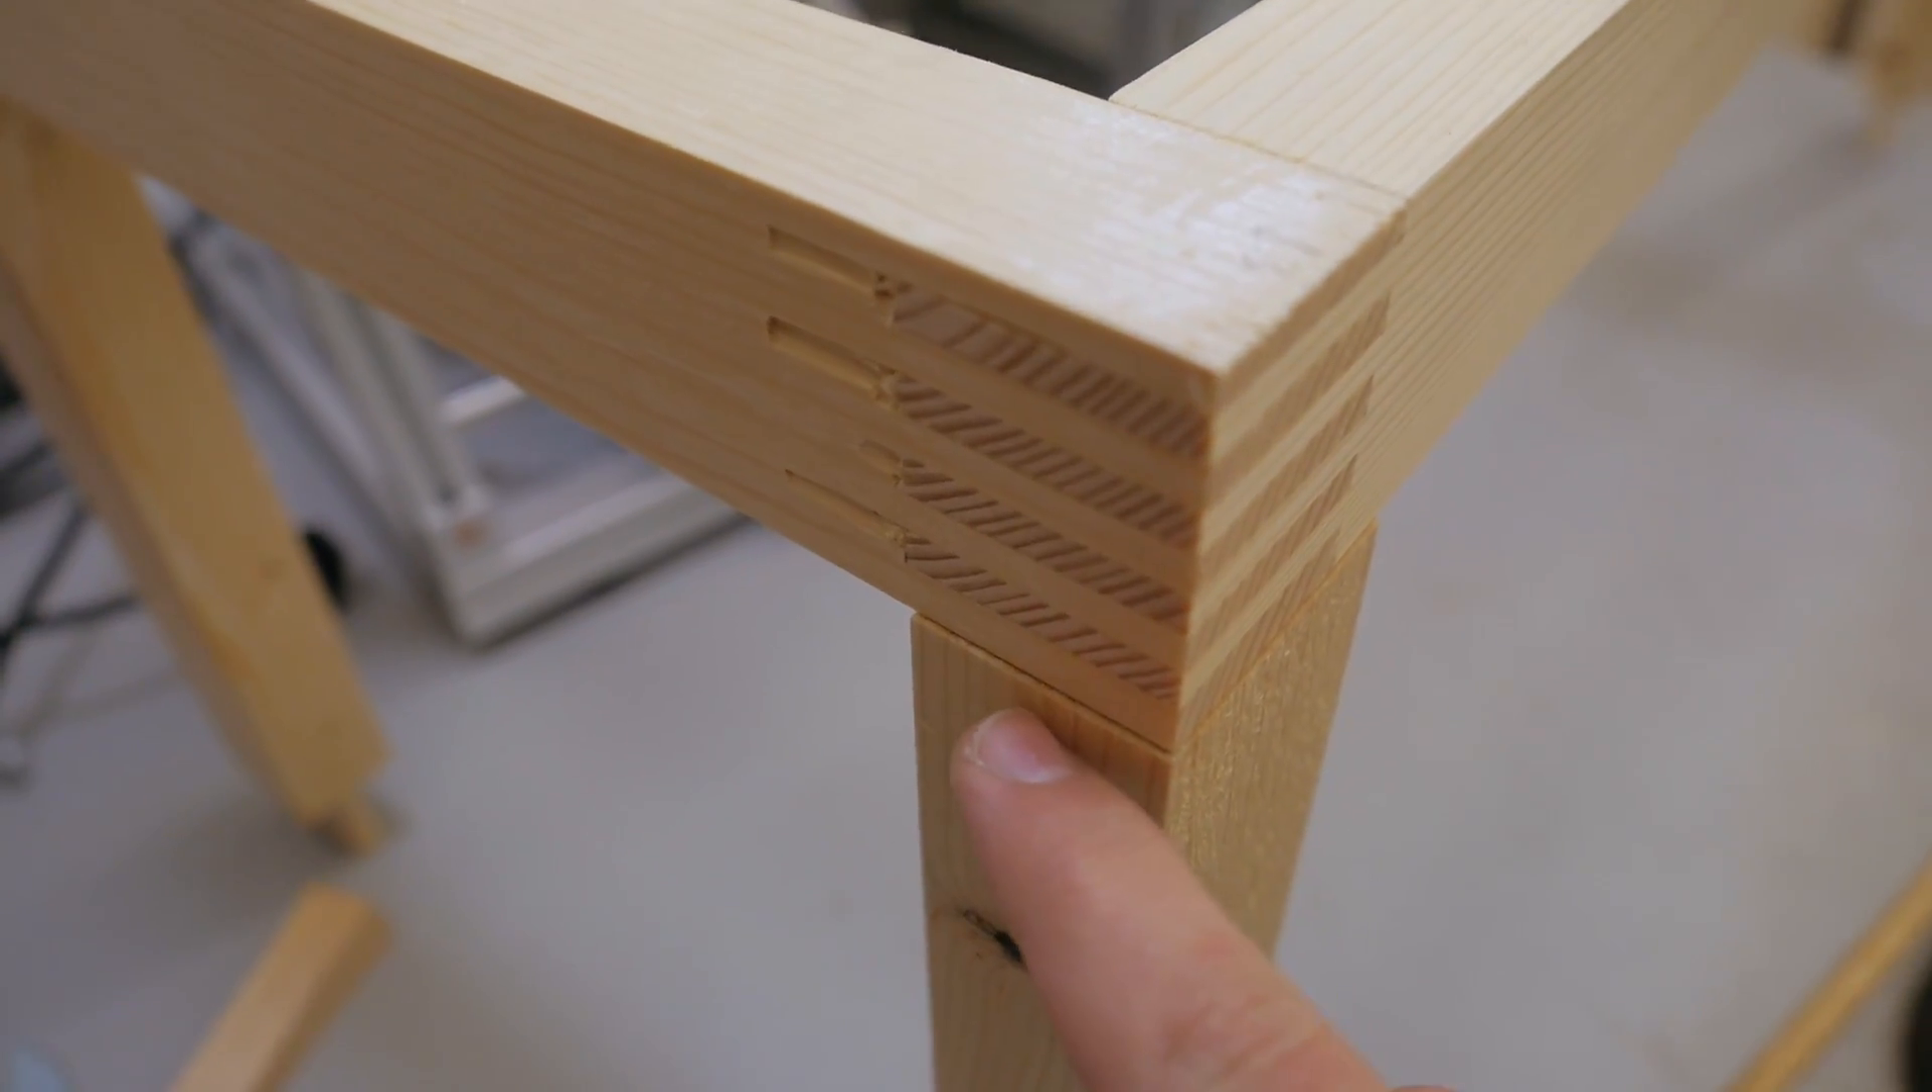The joints themselves fit perfect, but I couldn't get the alignment quite right.